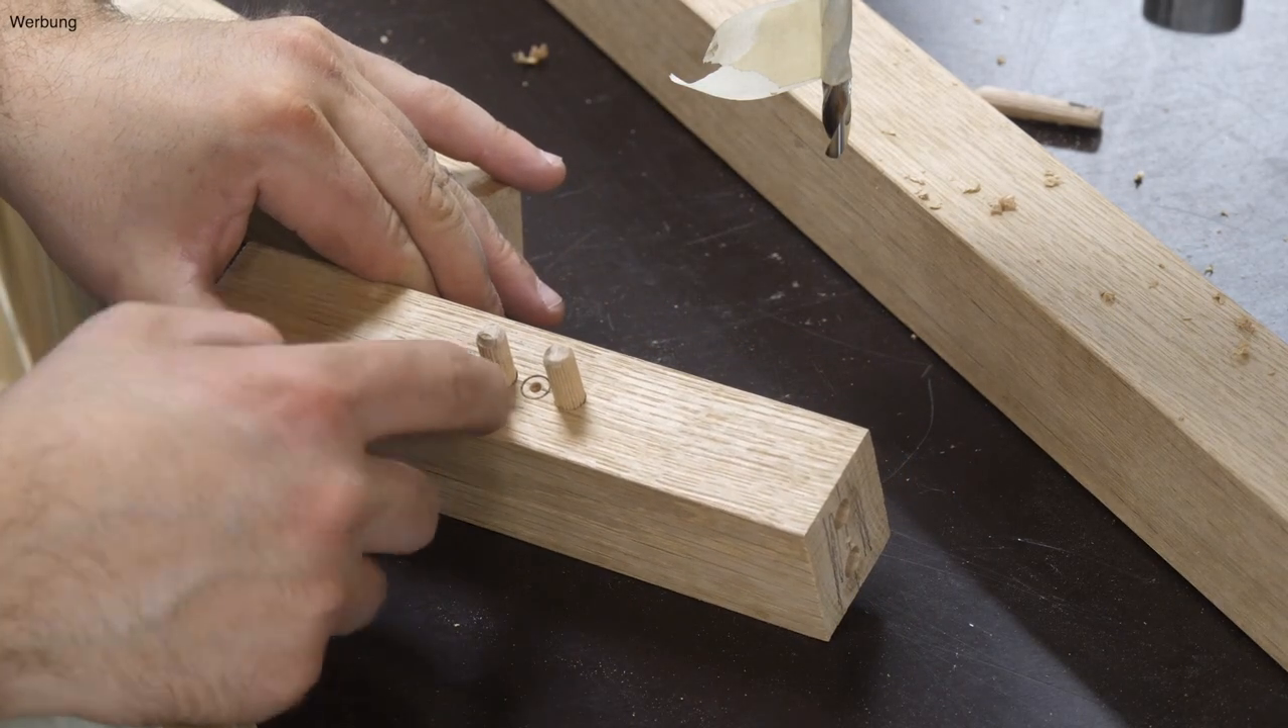Die Dübel habe ich hier schon drin.